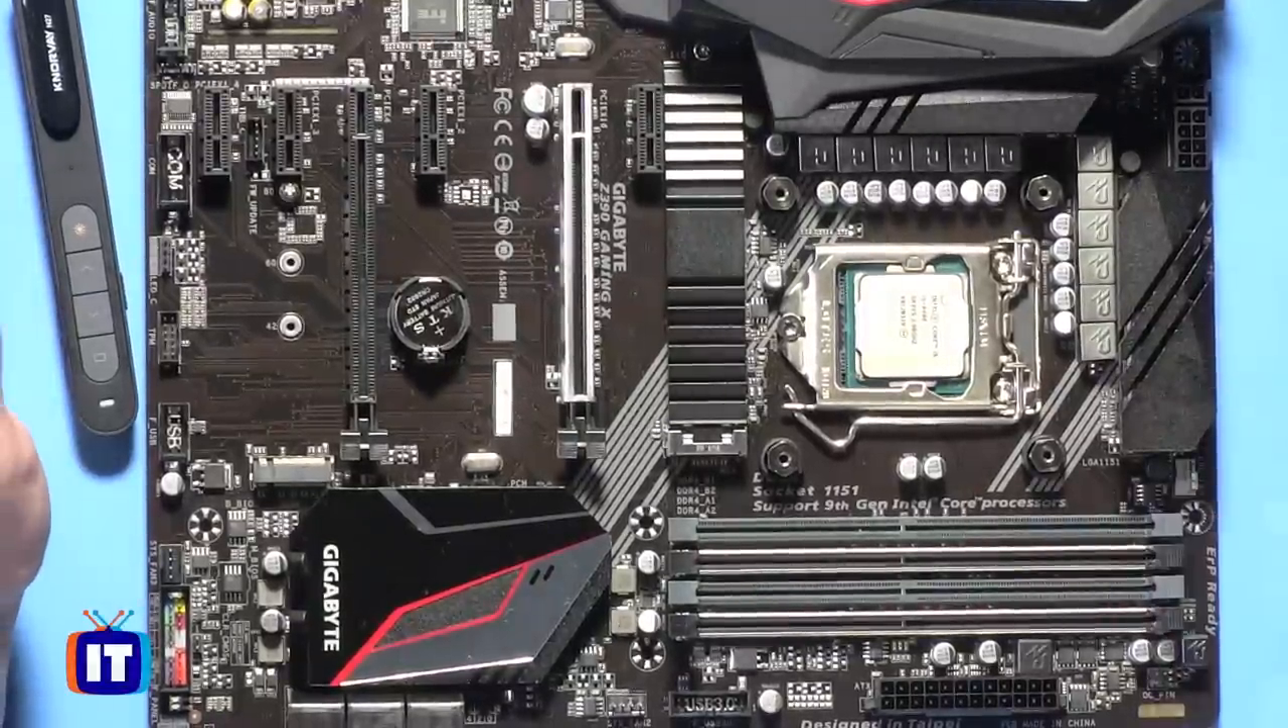Now, our CPU is locked in place.